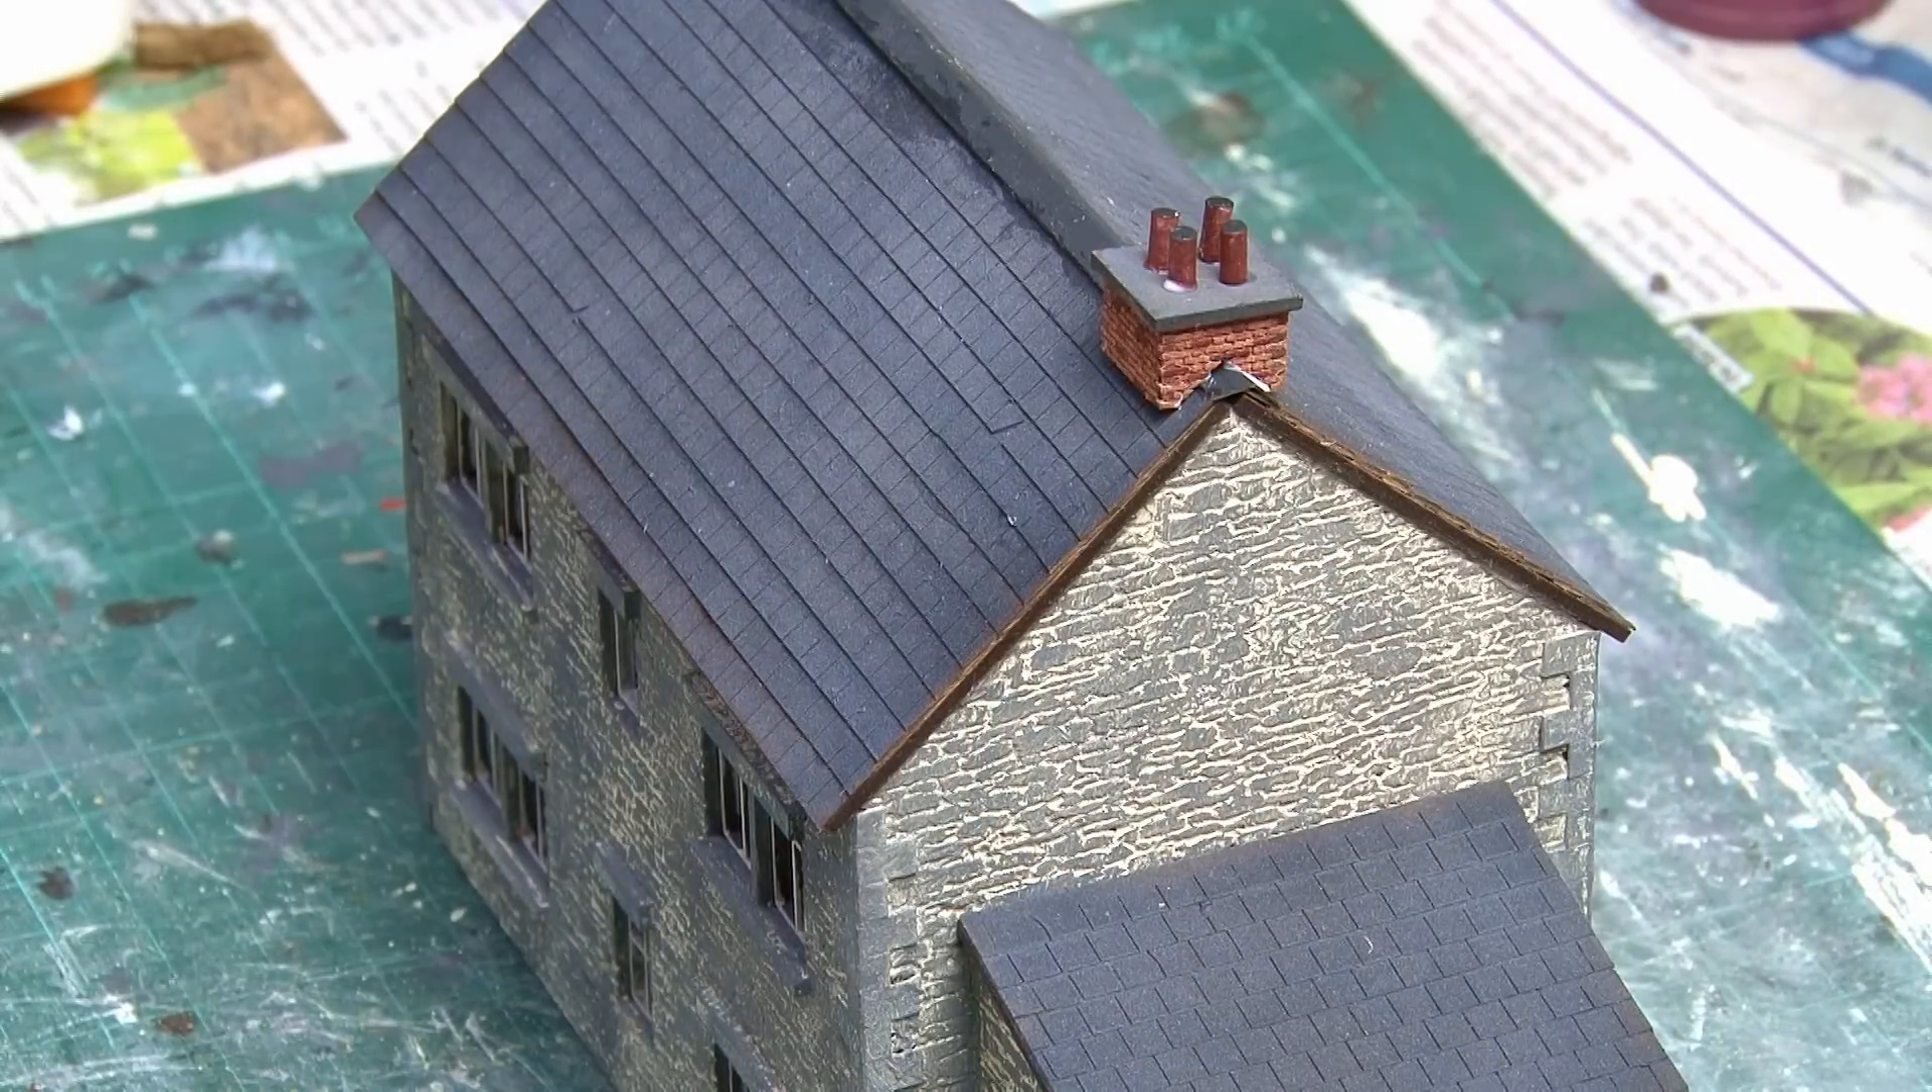And last but not least, the chimney is slotted over the top. You may notice I've also picked out a few individual bricks in brown just for some added variation.